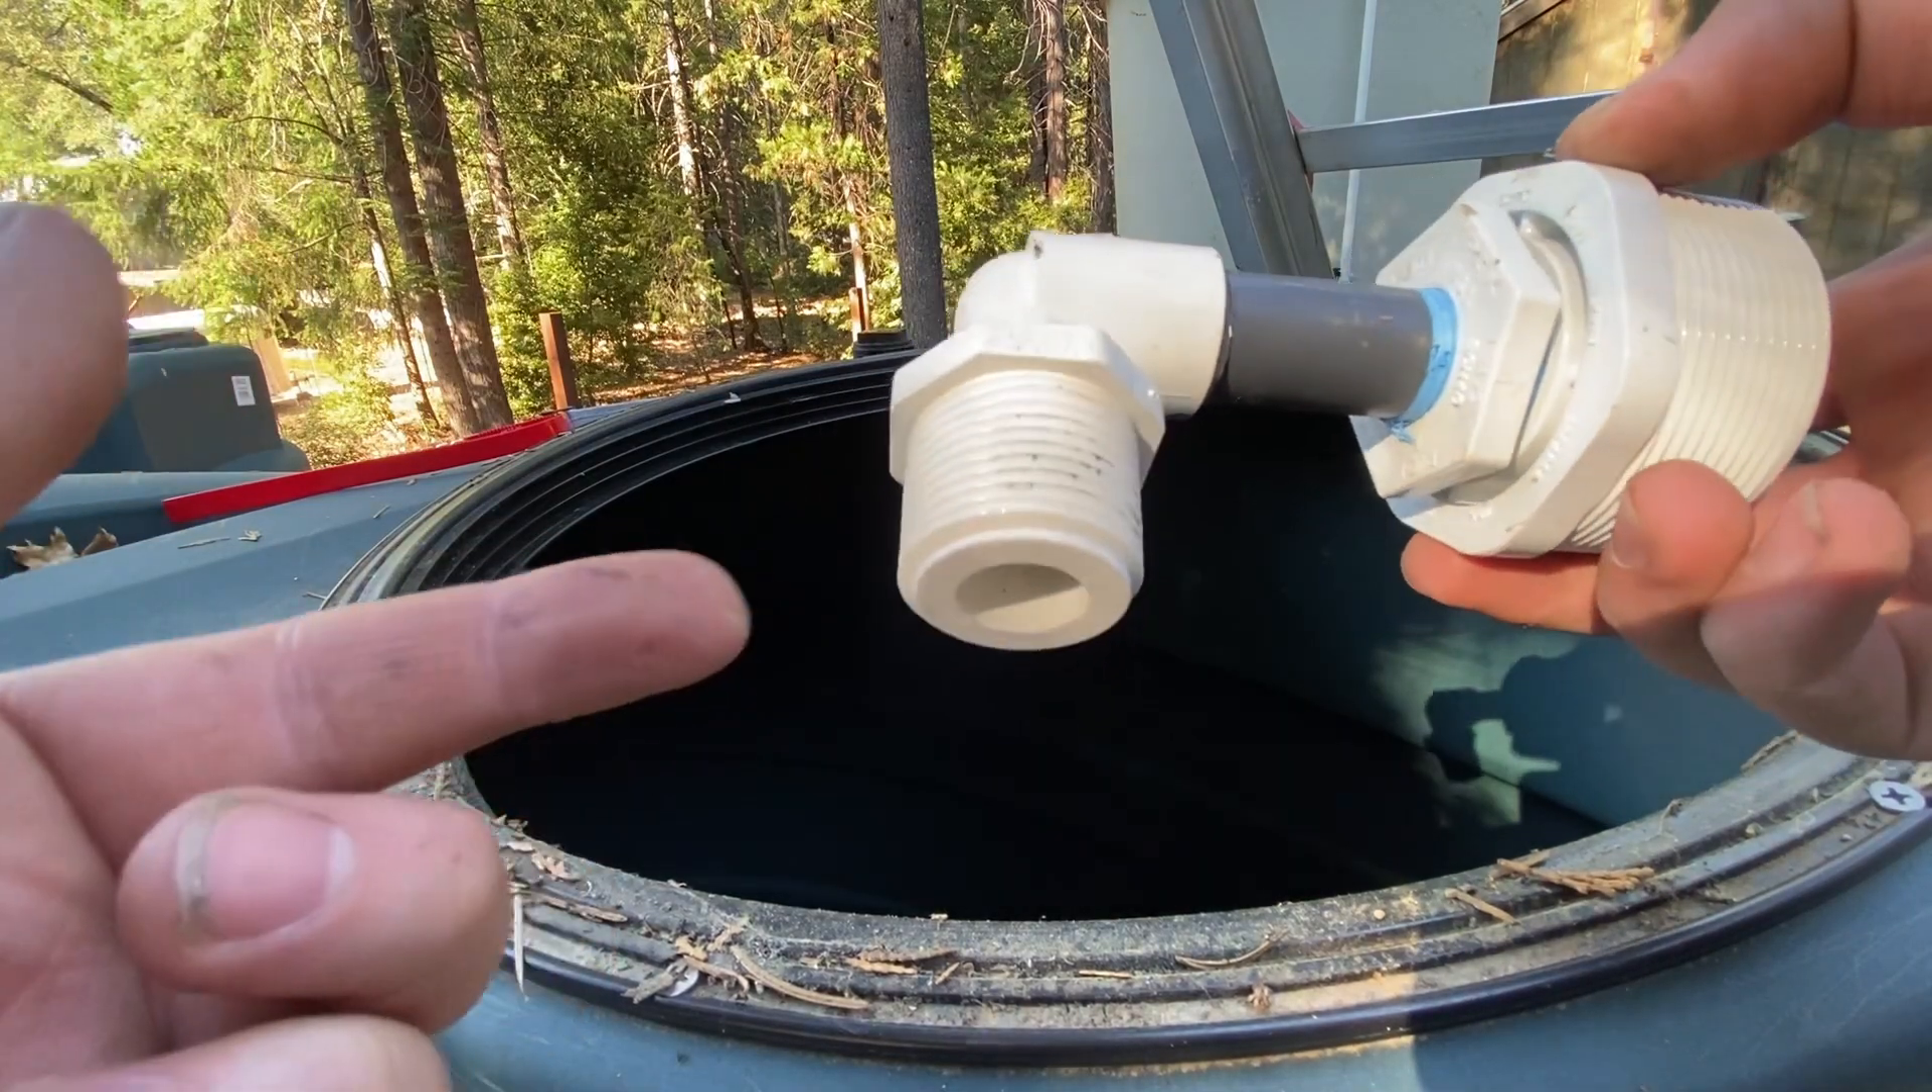I haven't put the float valve on here yet.